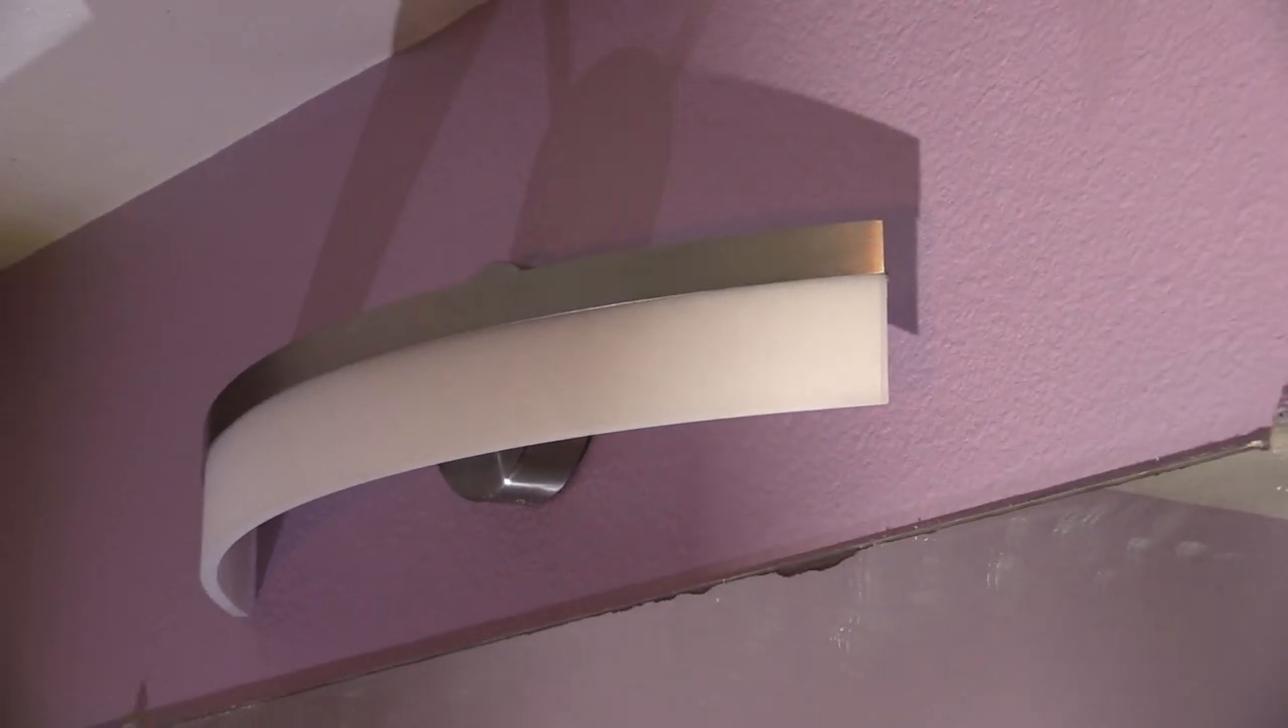Now the job is complete a brand spanking new led vanity light has been installed.